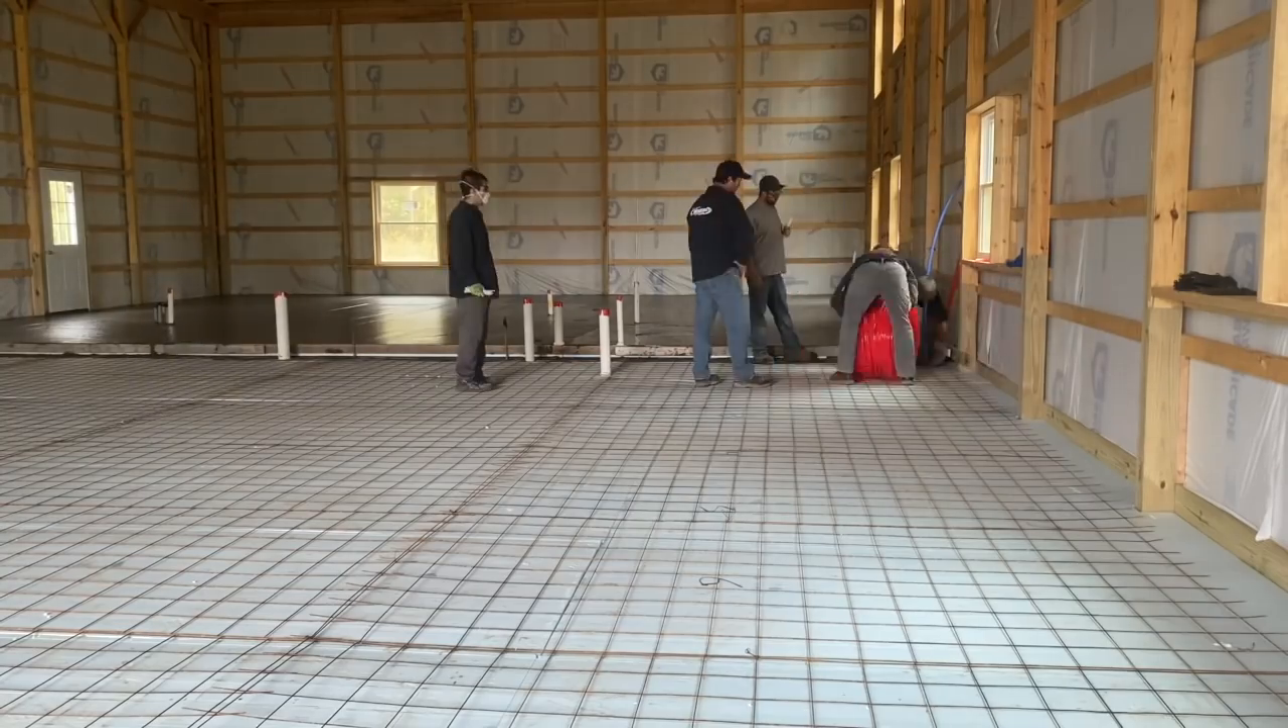So, we put the wire mesh down. We actually tied the wire mesh to itself so that it, uh, you keep the grid nice on it.